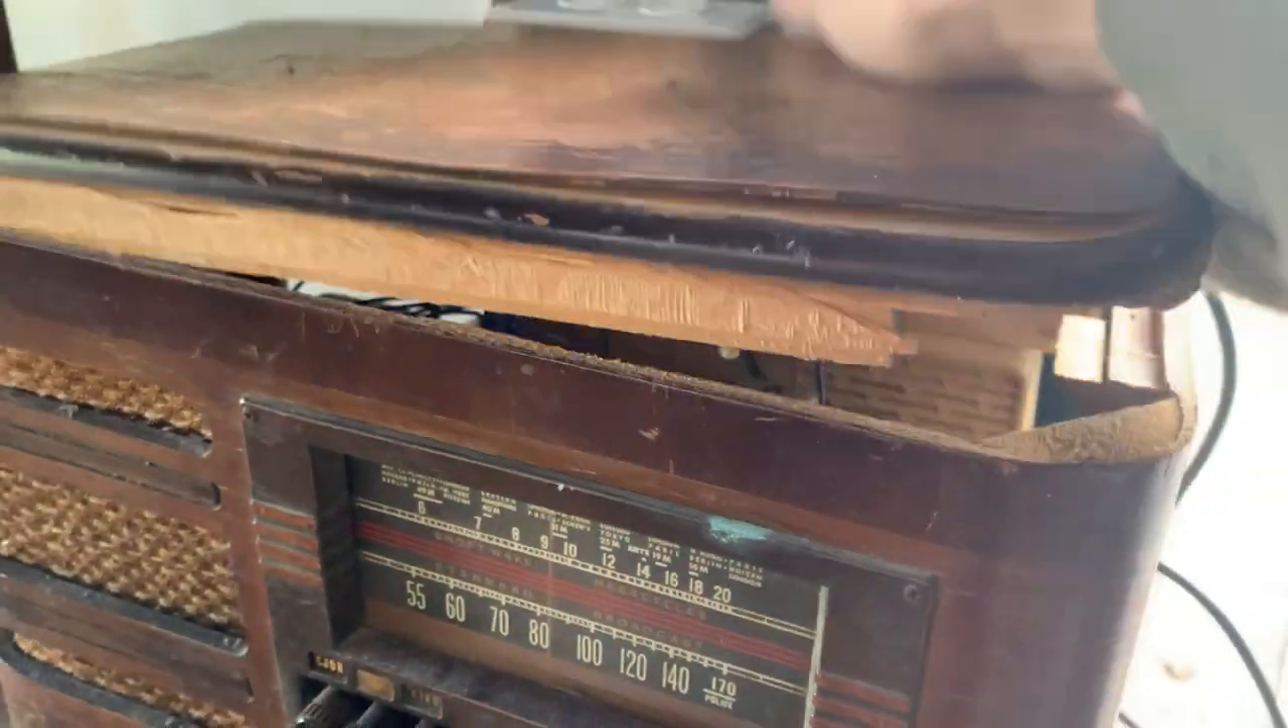The top isn't even held on.